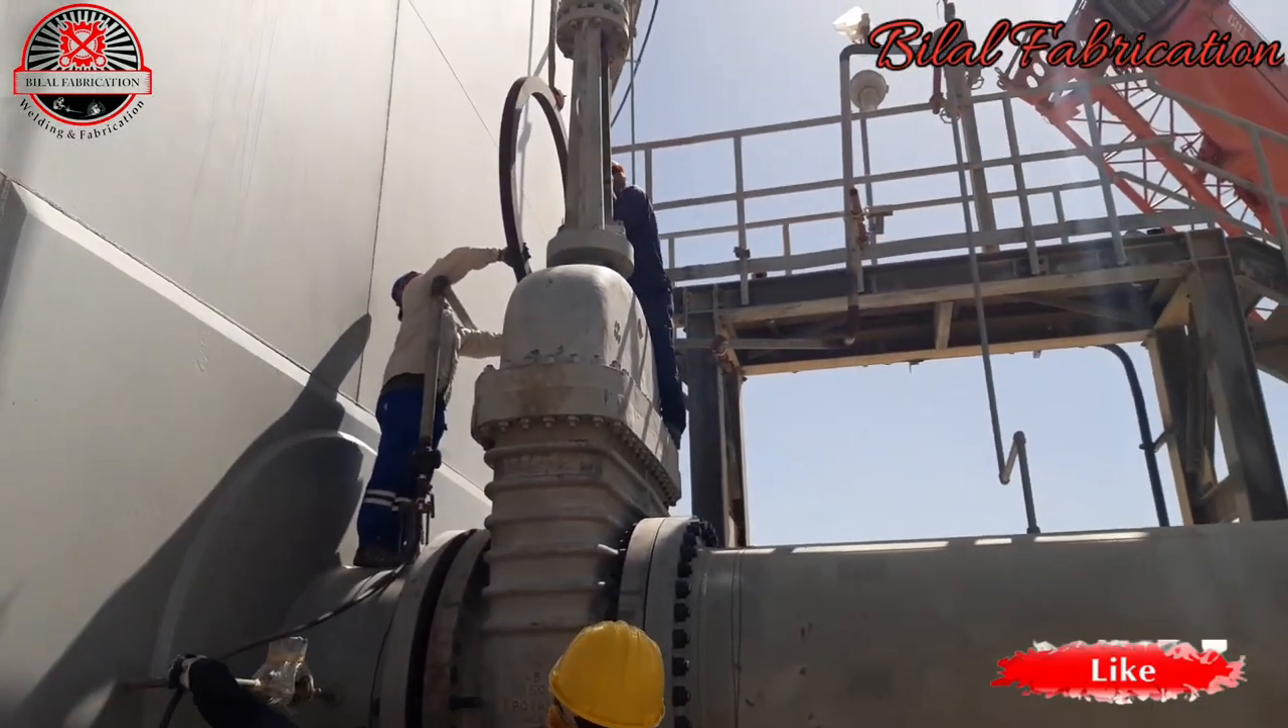دوستو ہمارا ویلو انسٹال ہو چکا تھا۔